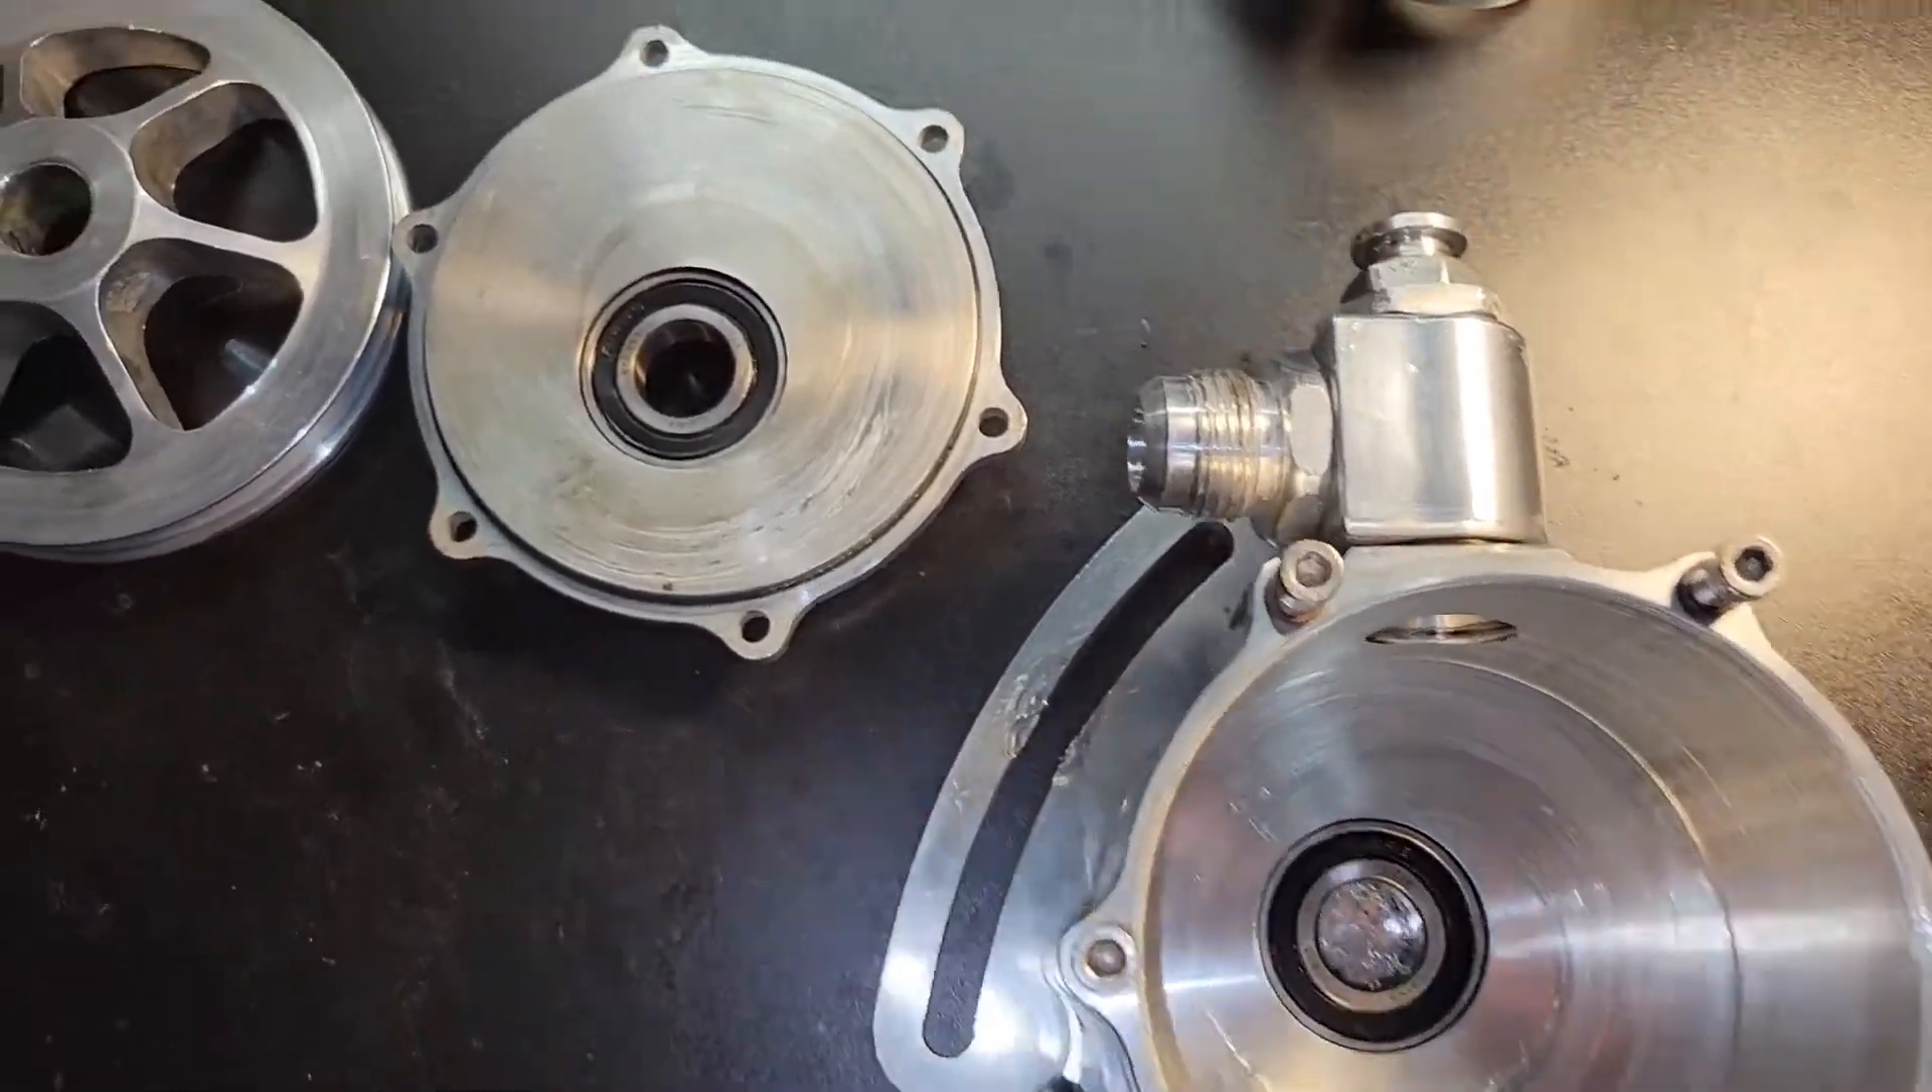All right took a little persuasion but the back and front bearings are in.